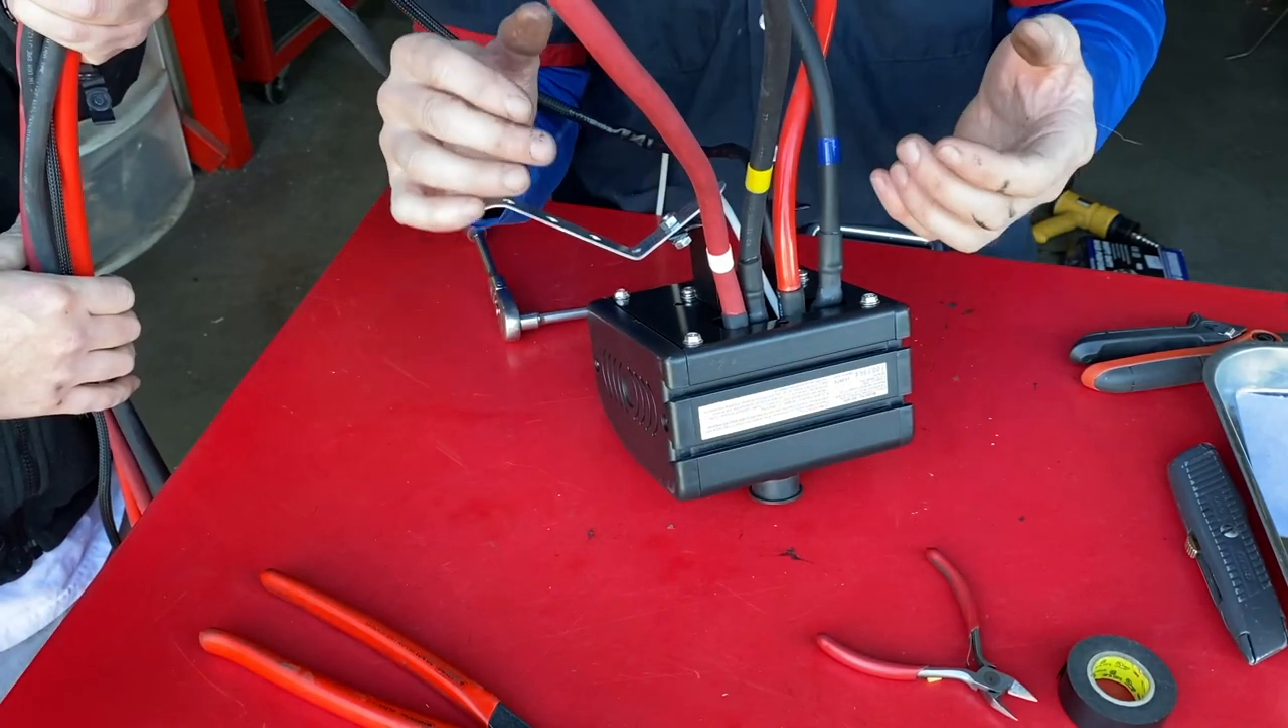Okay, we've got the control box all put back together with our new extended lines.